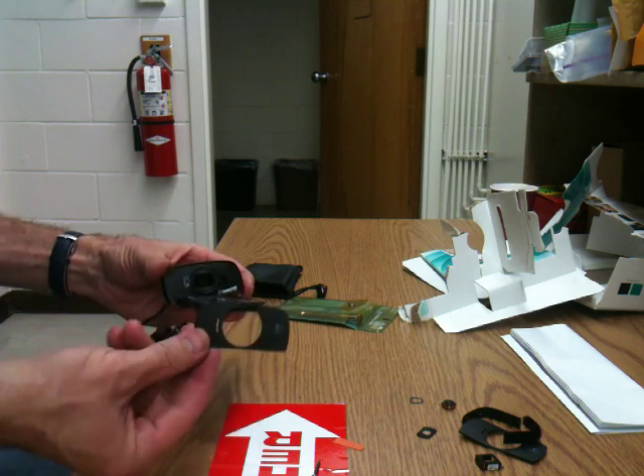So I removed the little faceplate.